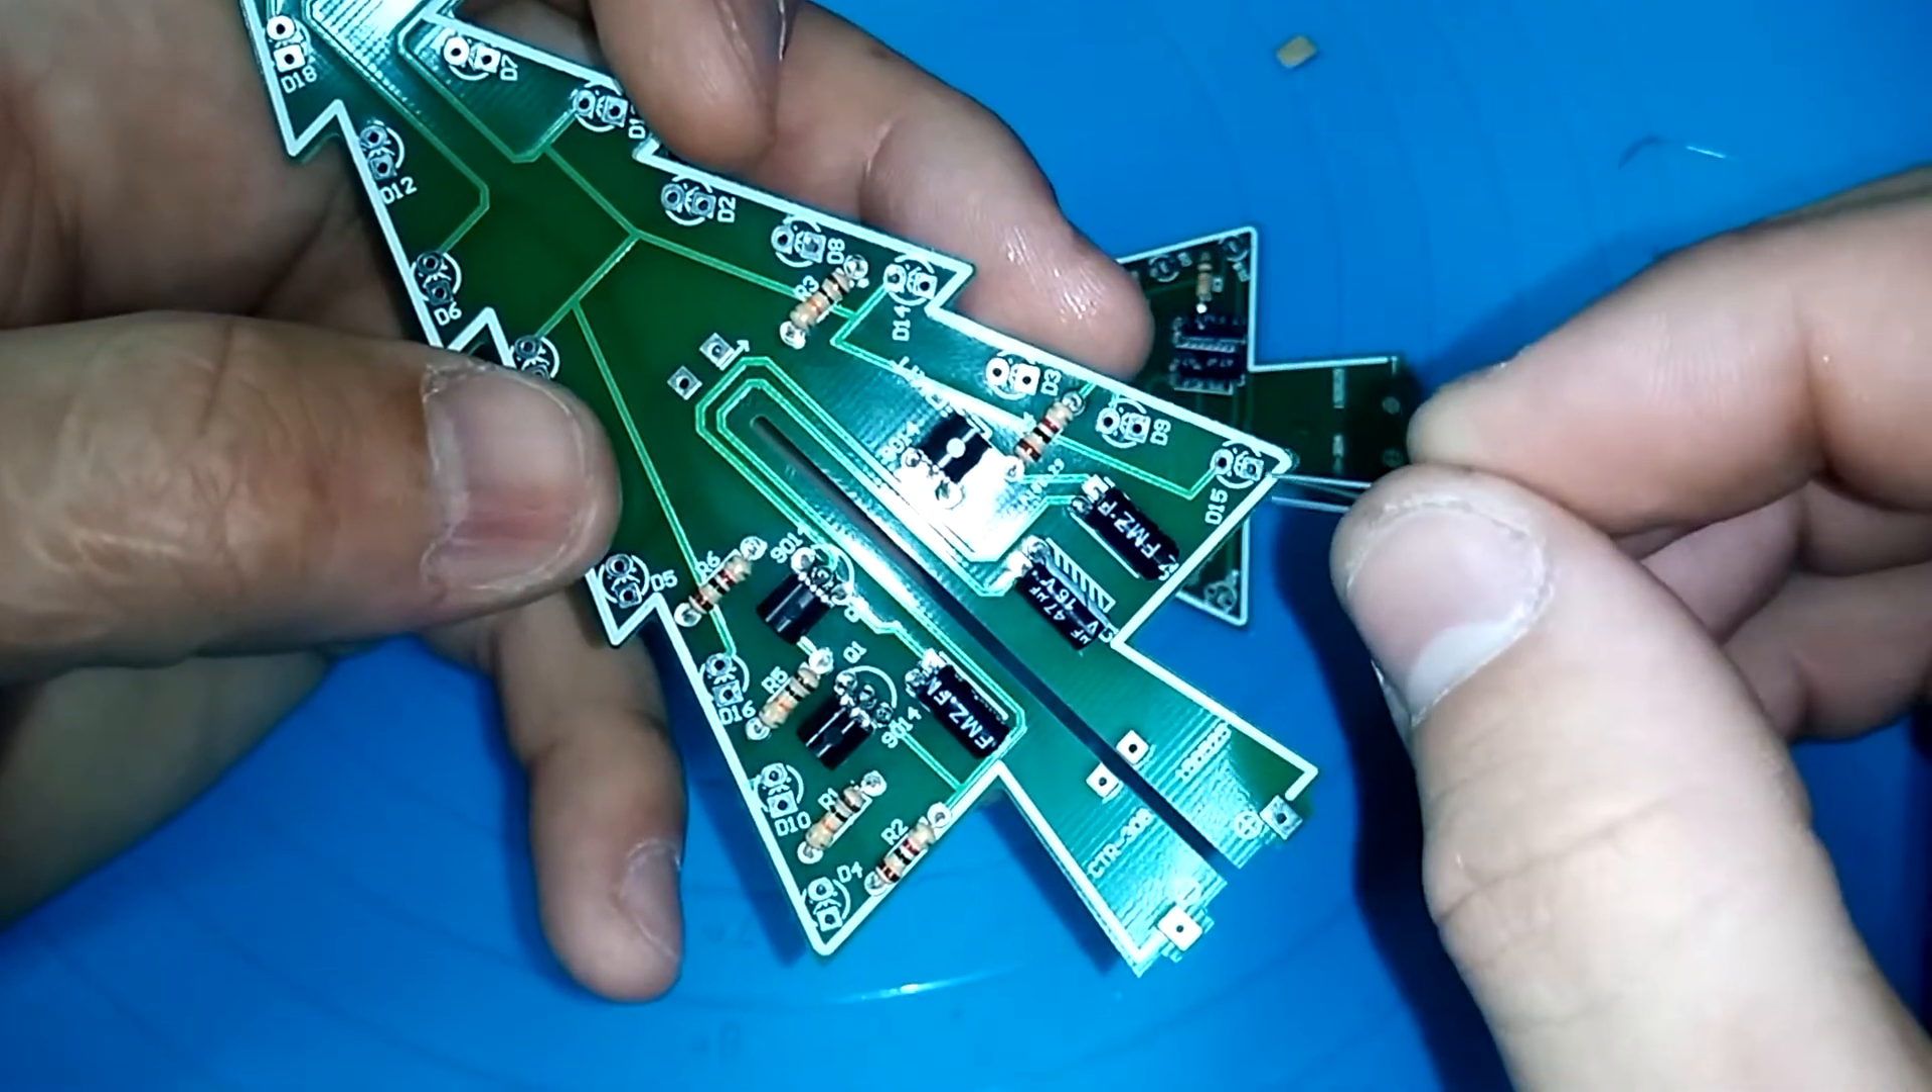Установили все сопротивления и запаяли их. Осталось установить светодиоды.